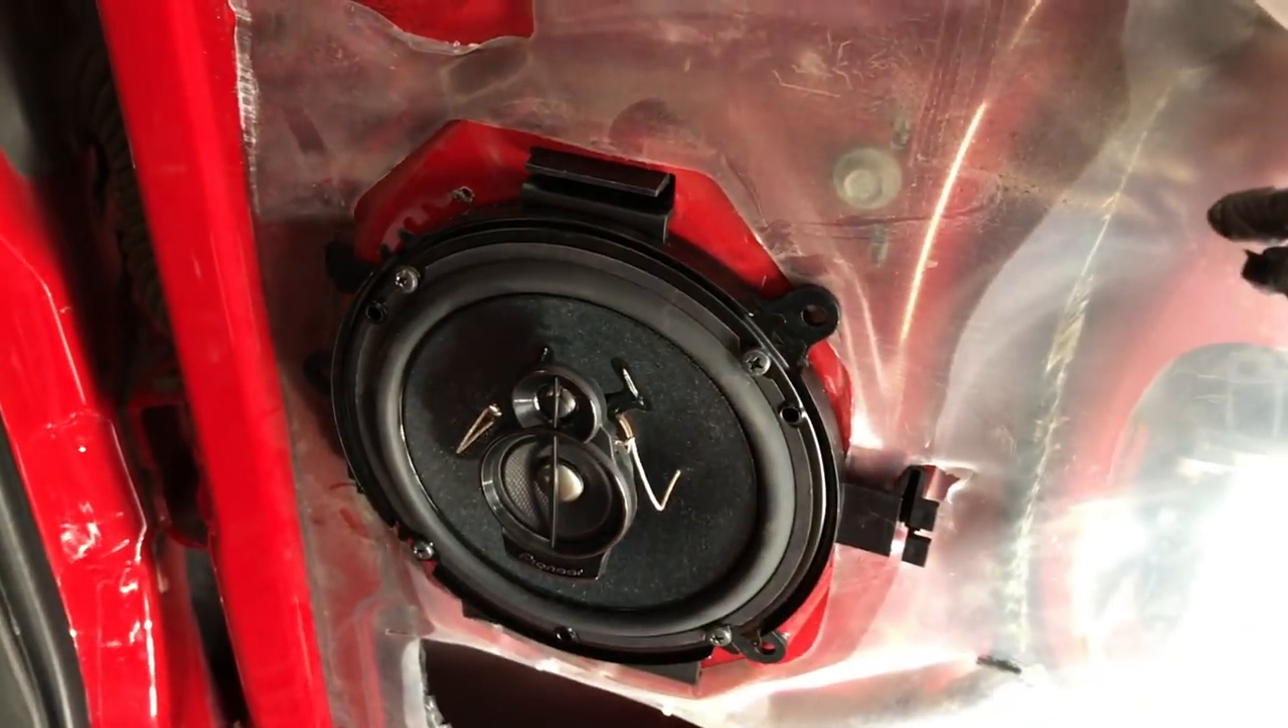All right went ahead and got that speaker mounted. Now these screws came with the speaker. Nice and snug in that factory location using the factory mounting points which is really nice.